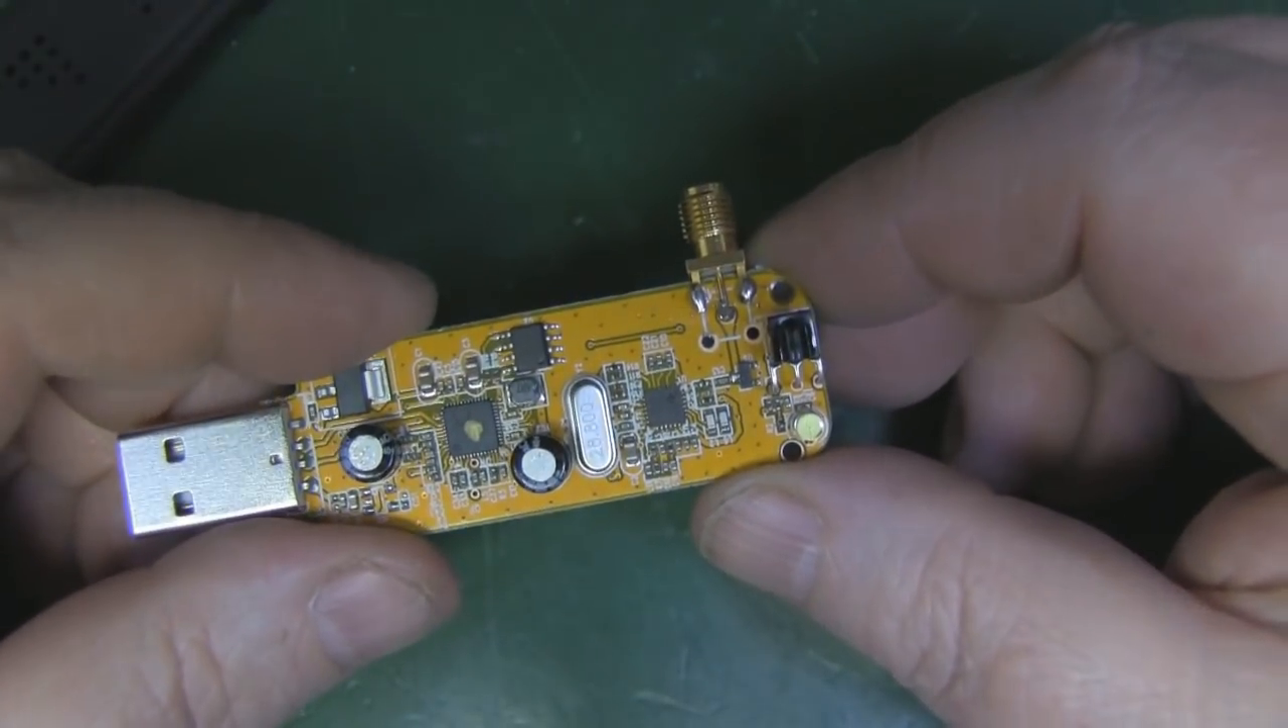I've got the SMA connector soldered in place there.